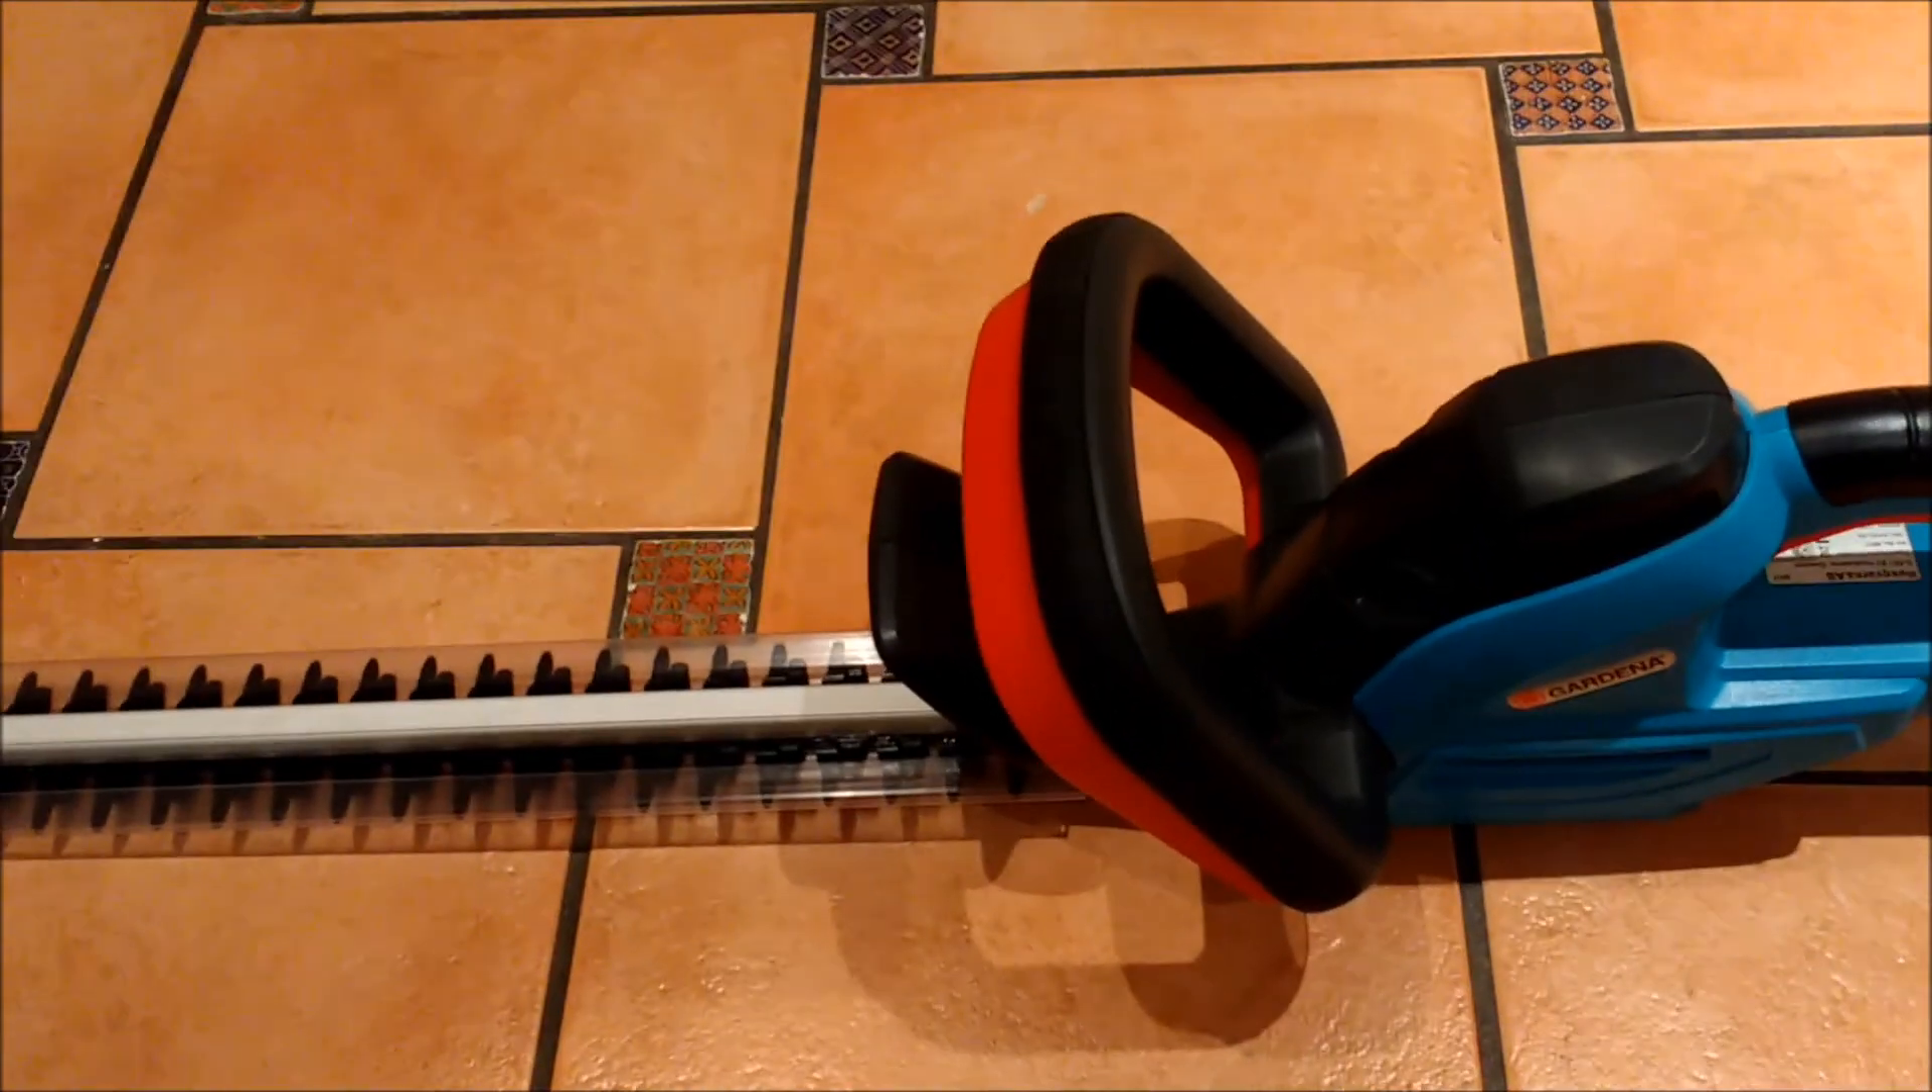Ich bin wieder zurück und habe den Griff hier montiert.